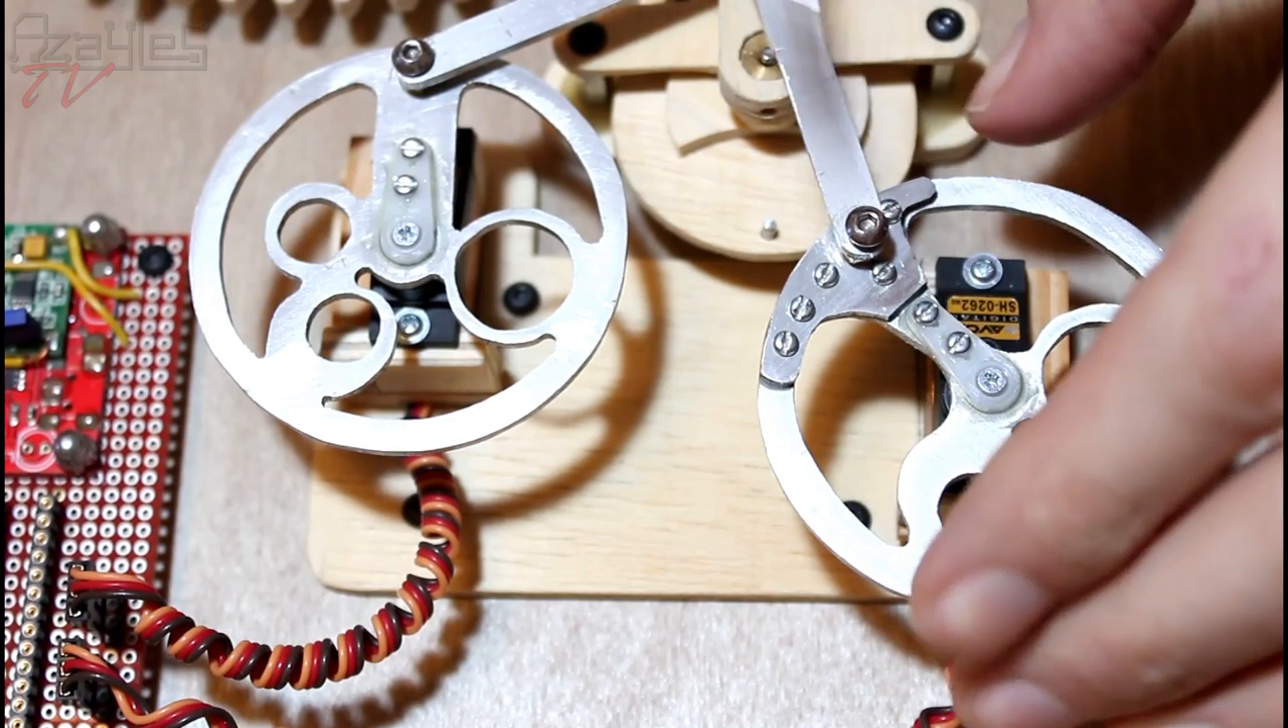I've put those wheels back on the servo.